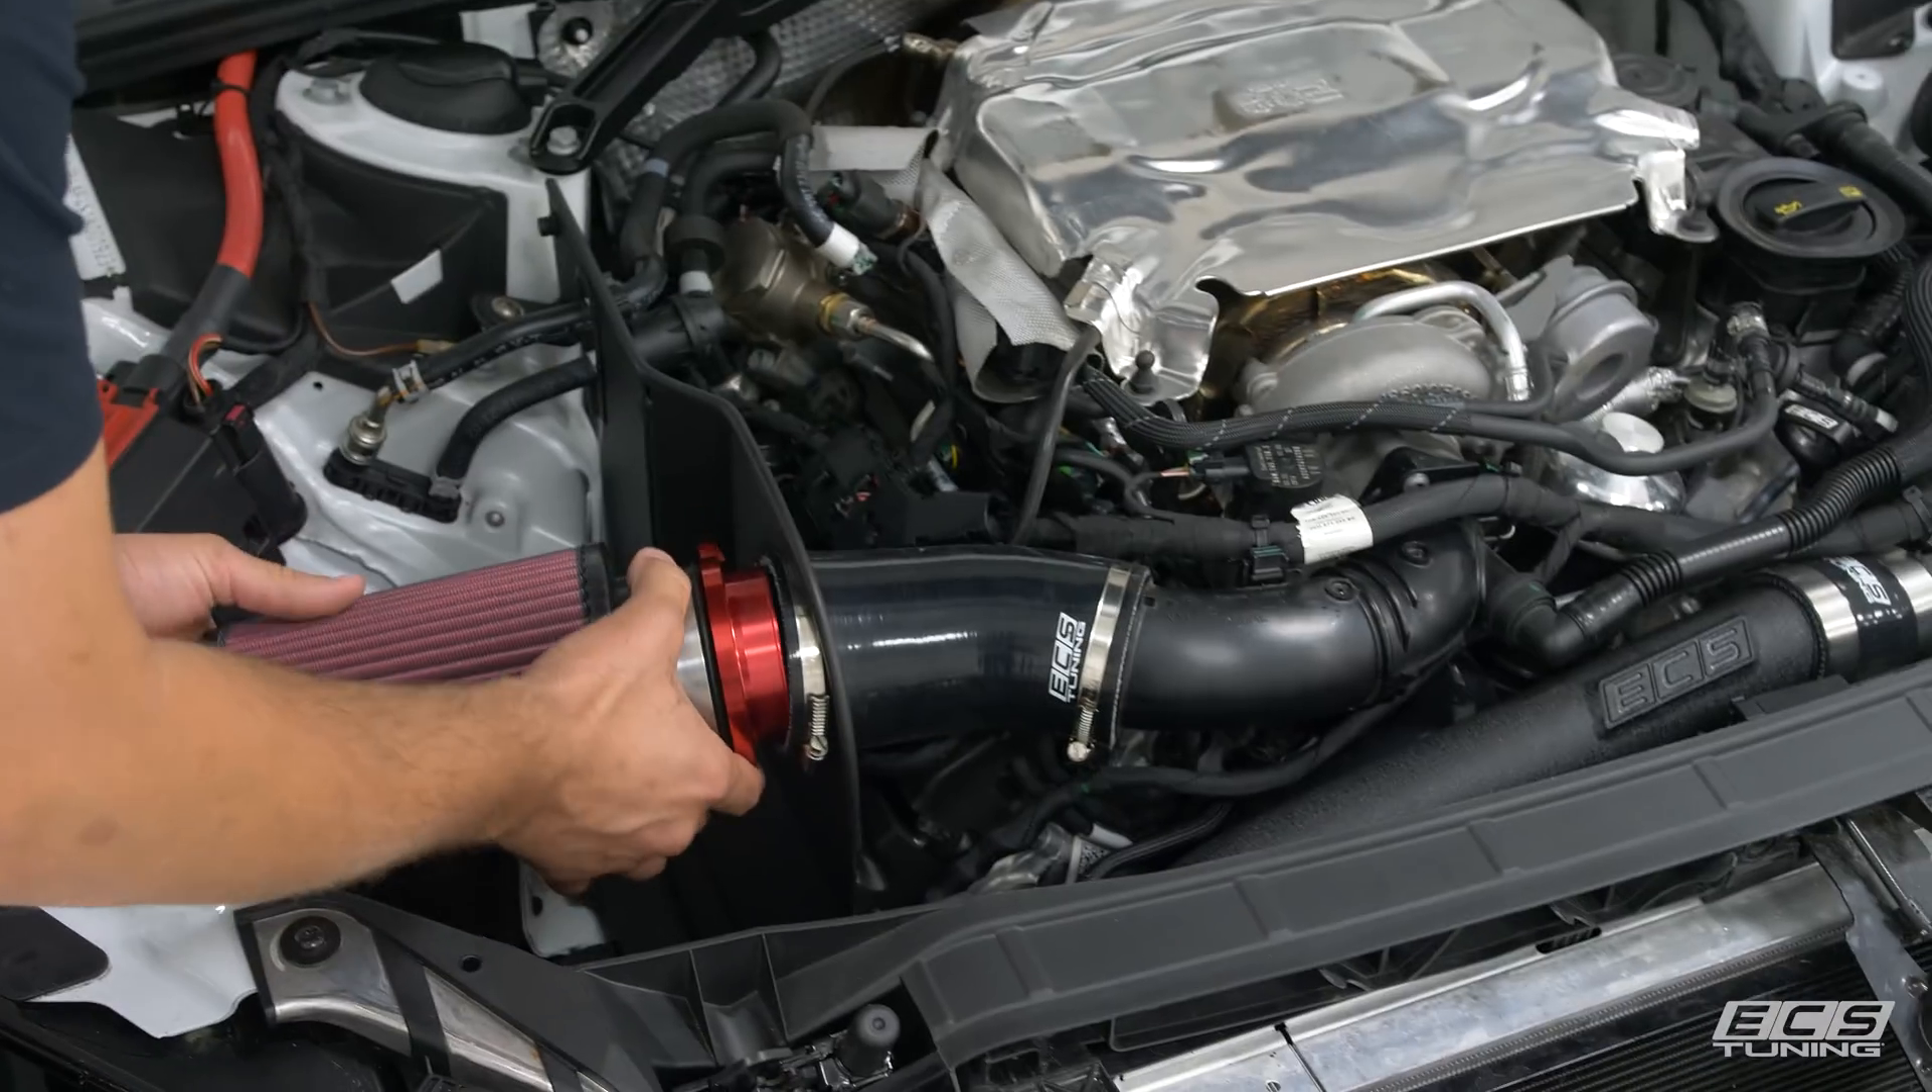Alright so we'll throw this hose clamp on silicone just like so and then we're ready for our filter and adapter which I've already got mated to each other.